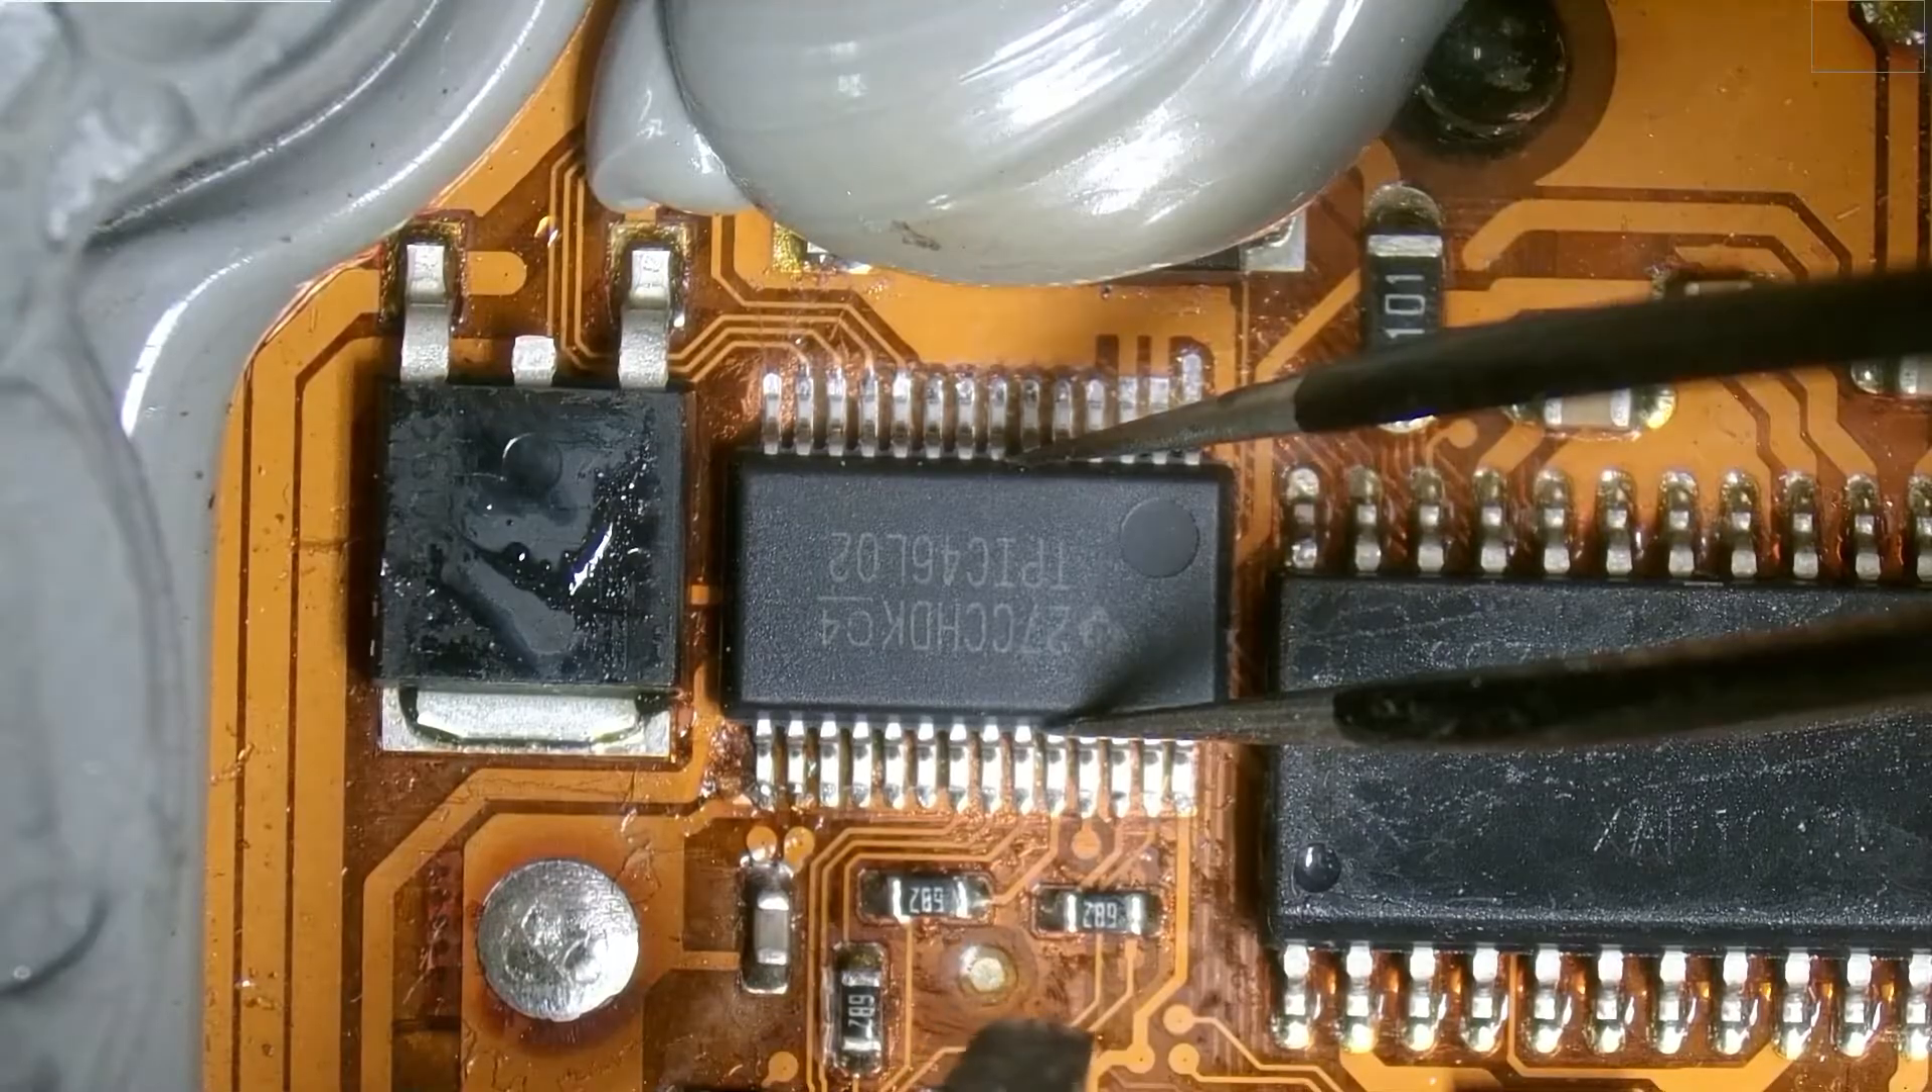Make sure all the pins look aligned. Okay, that looks pretty good to me.